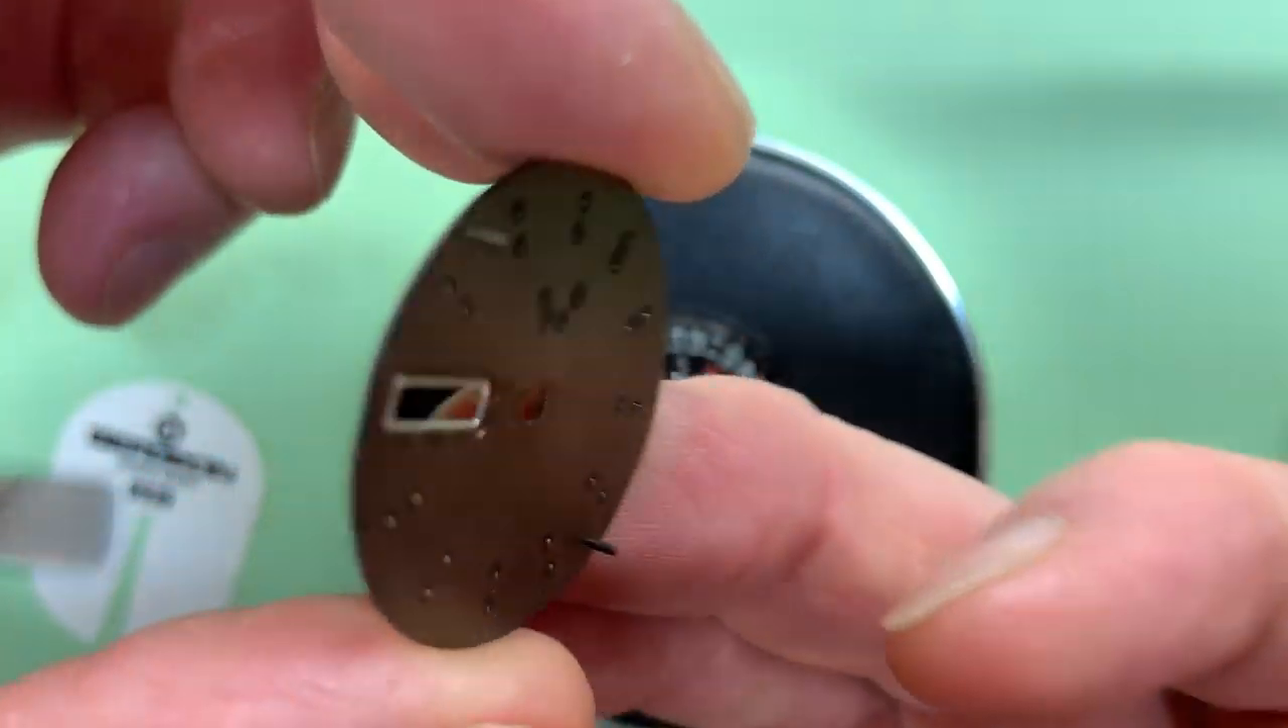So there we are the dial is off in one piece.